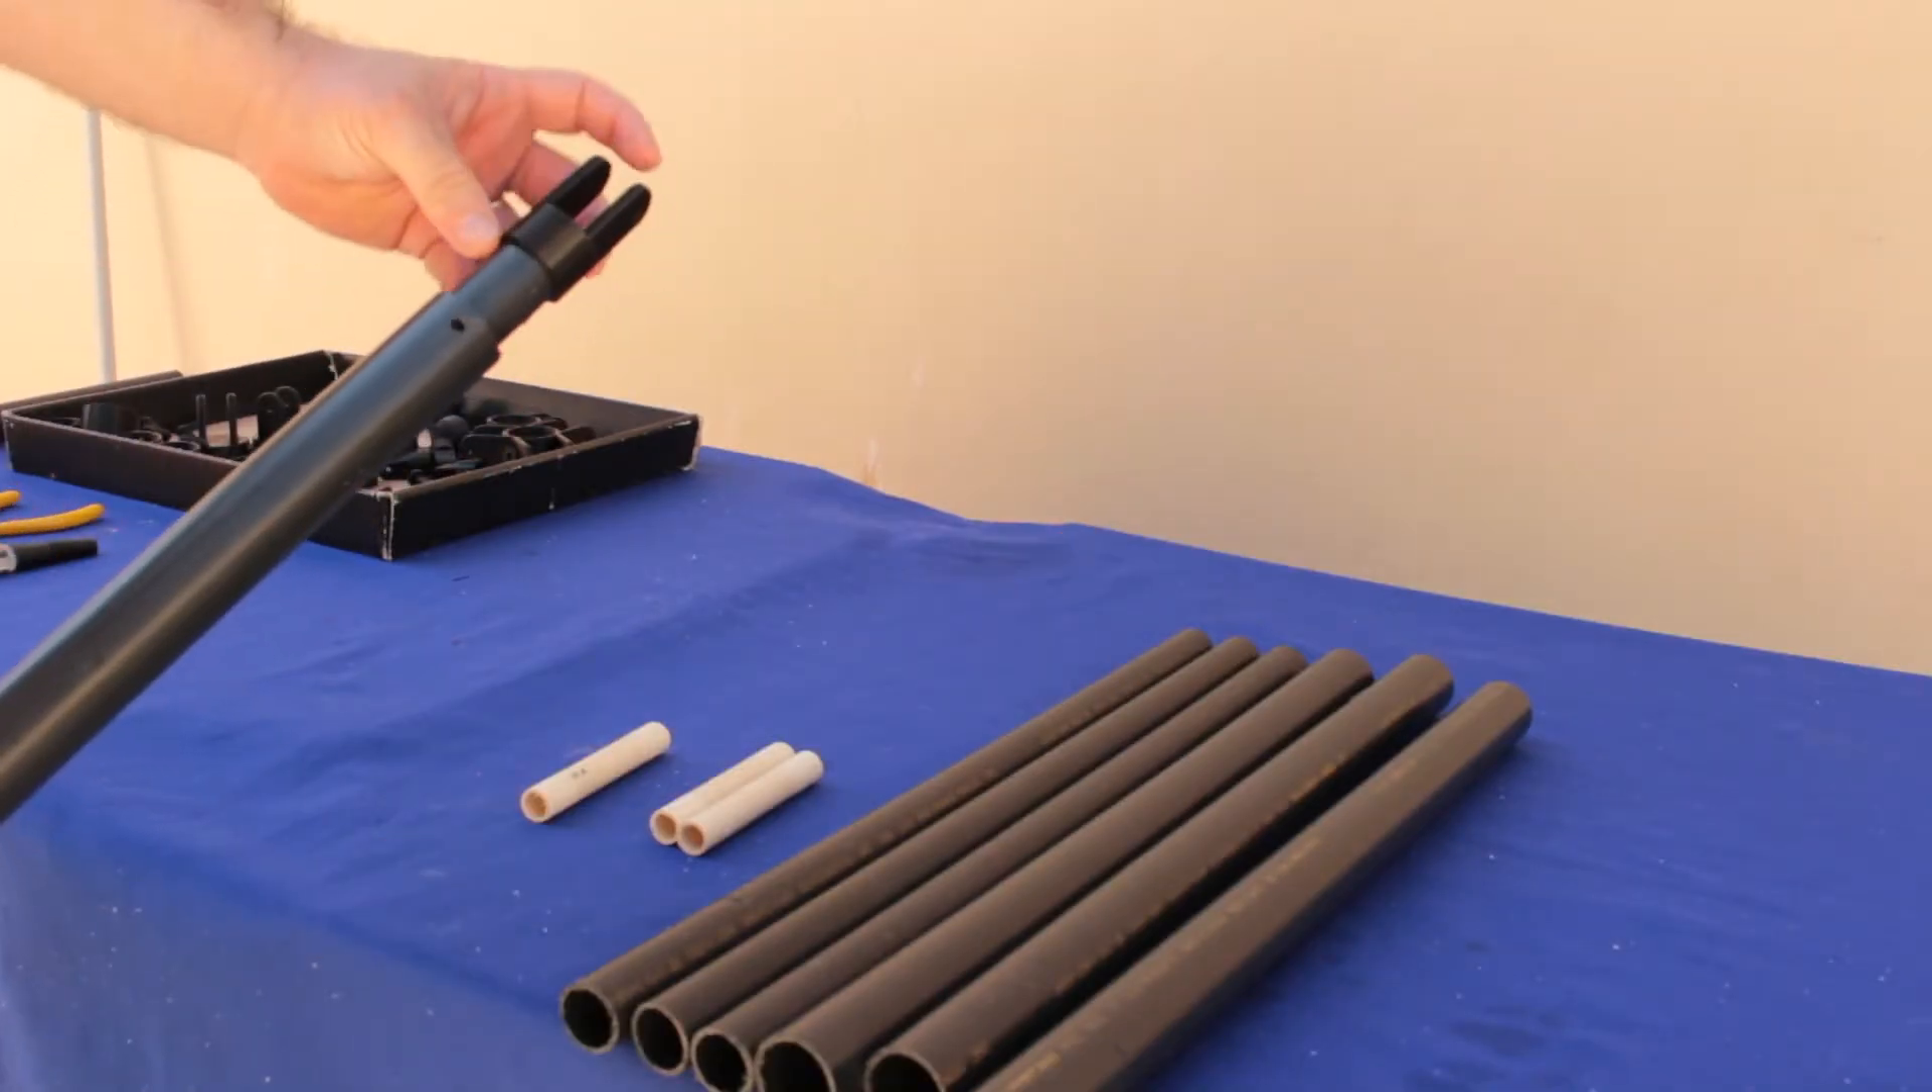Já está colocado o meu capzinho aqui em cima.